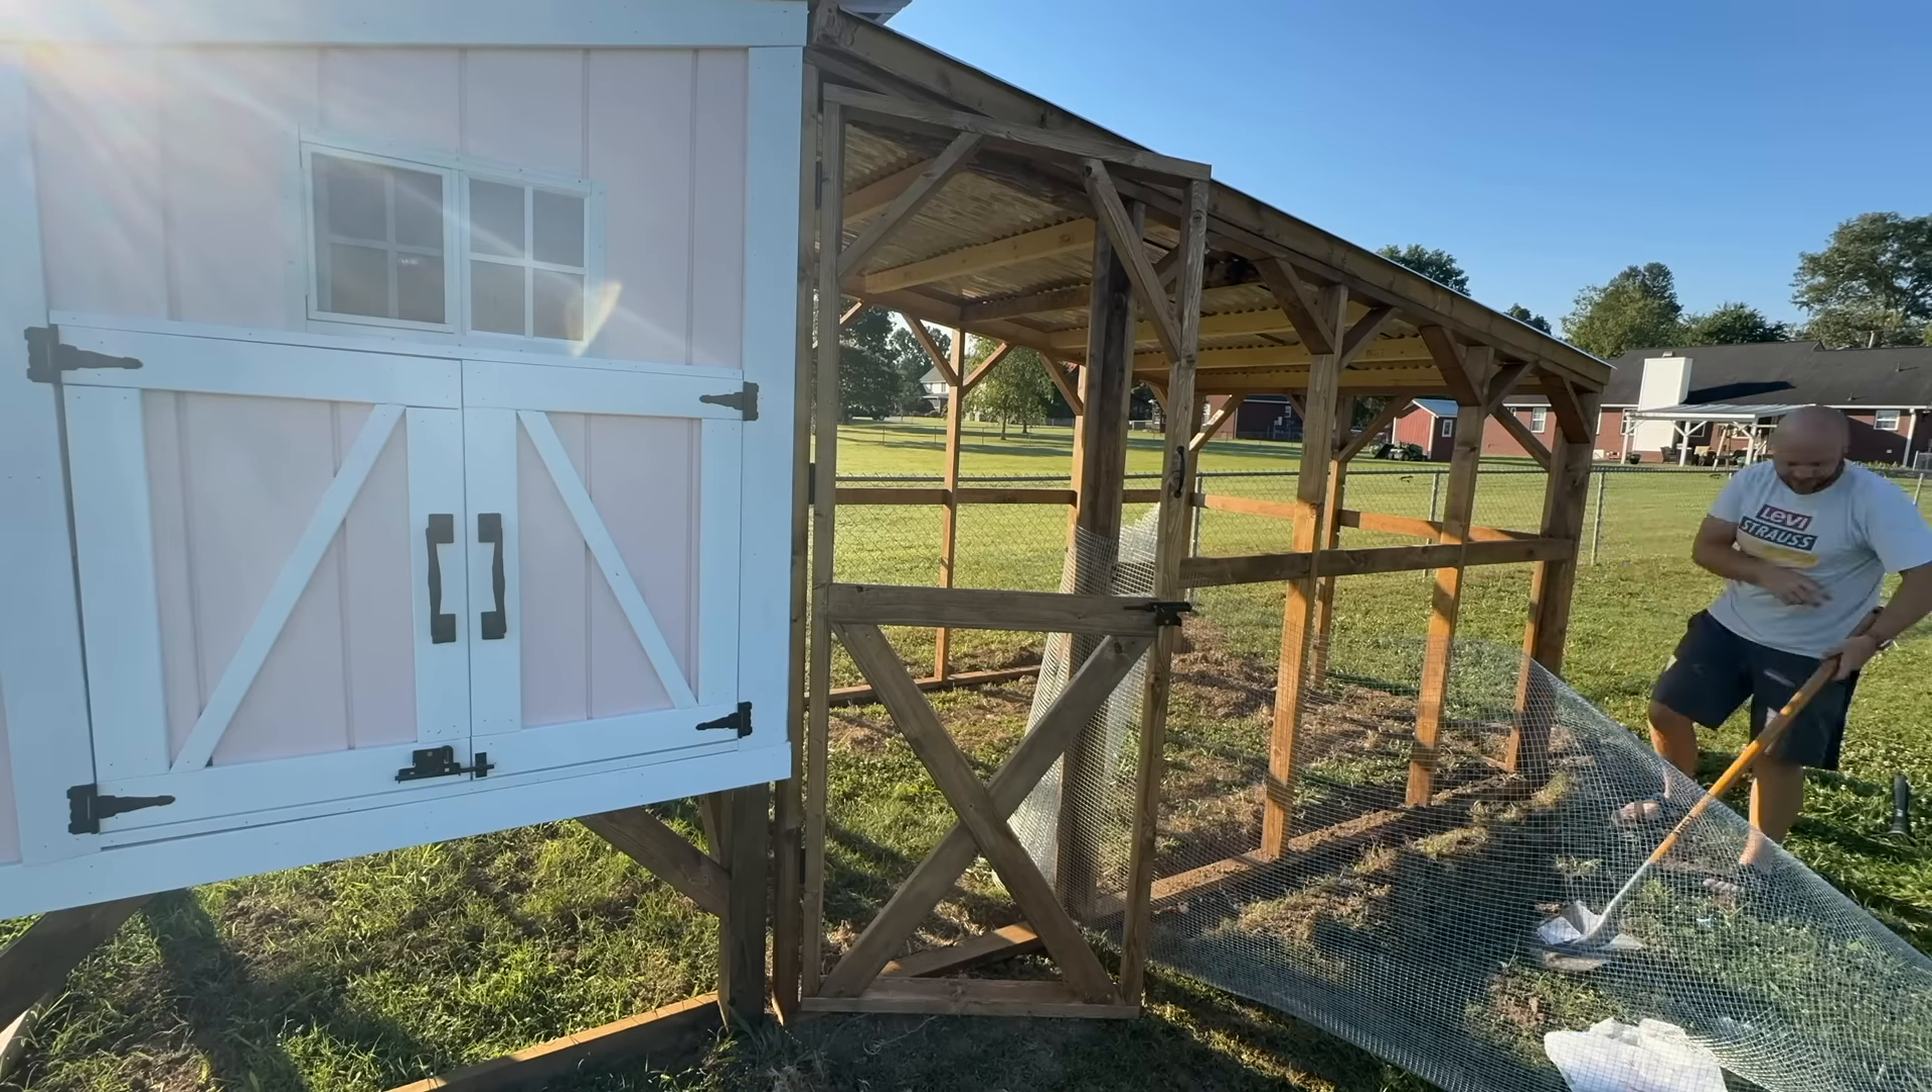And we are almost done with the entire chicken coop. The last step on the run is the hardware cloth, which is super important because it protects your chickens from predators.